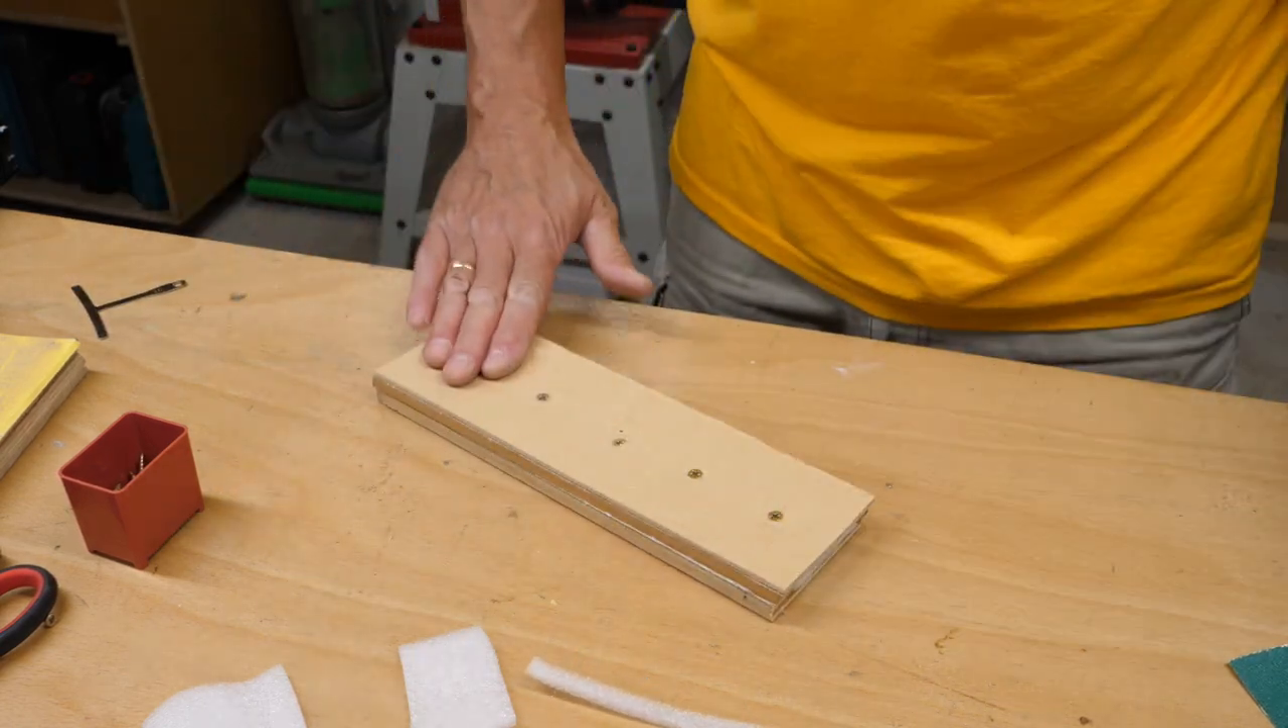Now all I need to do is stick the sandpaper on the top.